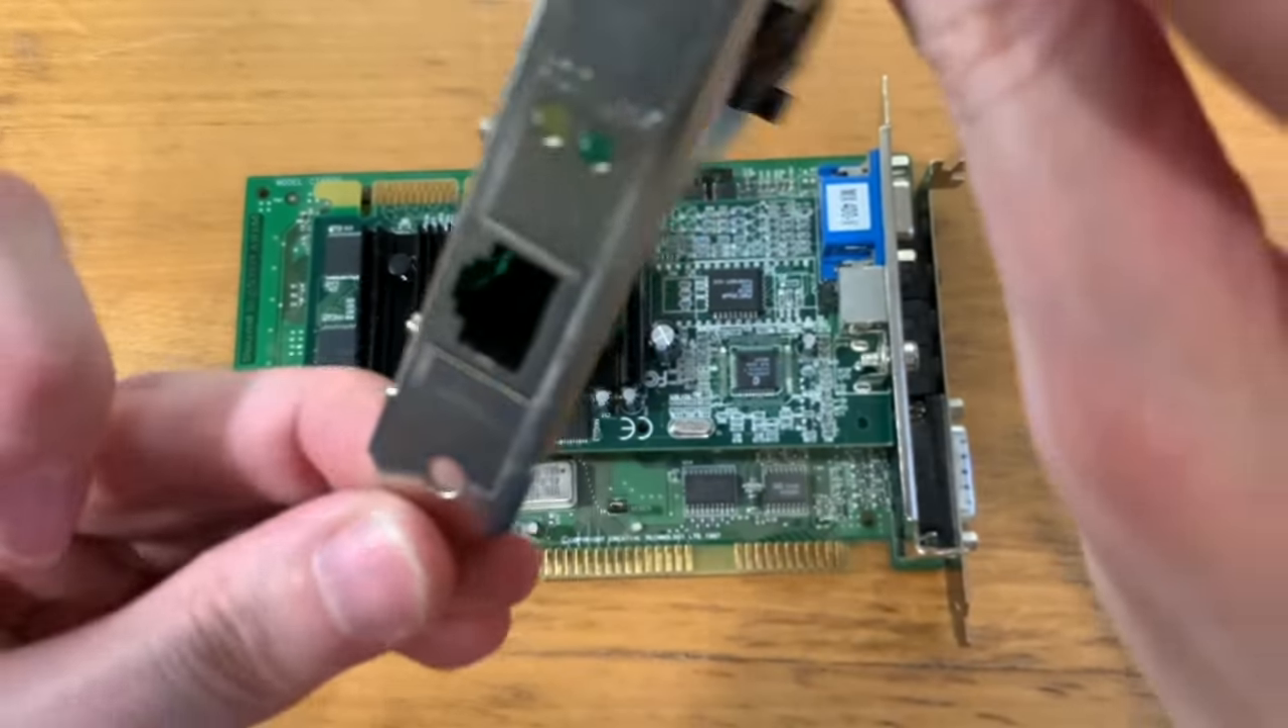I've pulled out the cards in the machine.